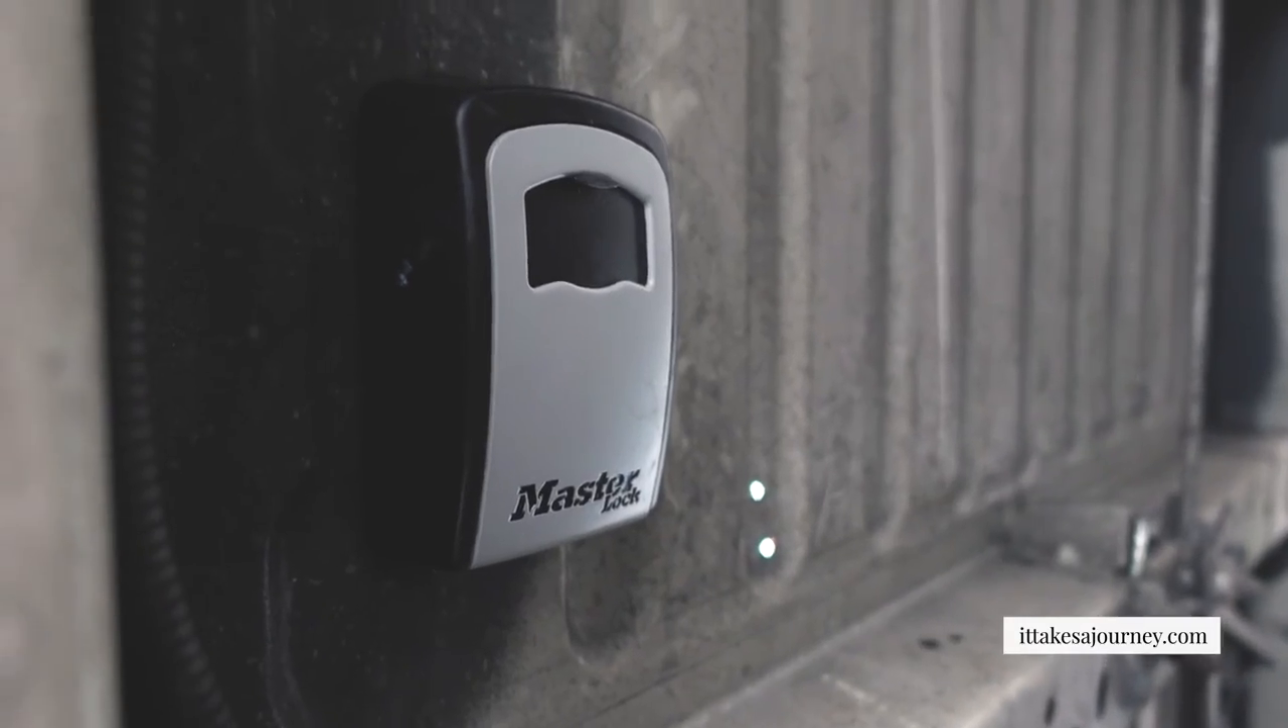So there we have it one key safe.